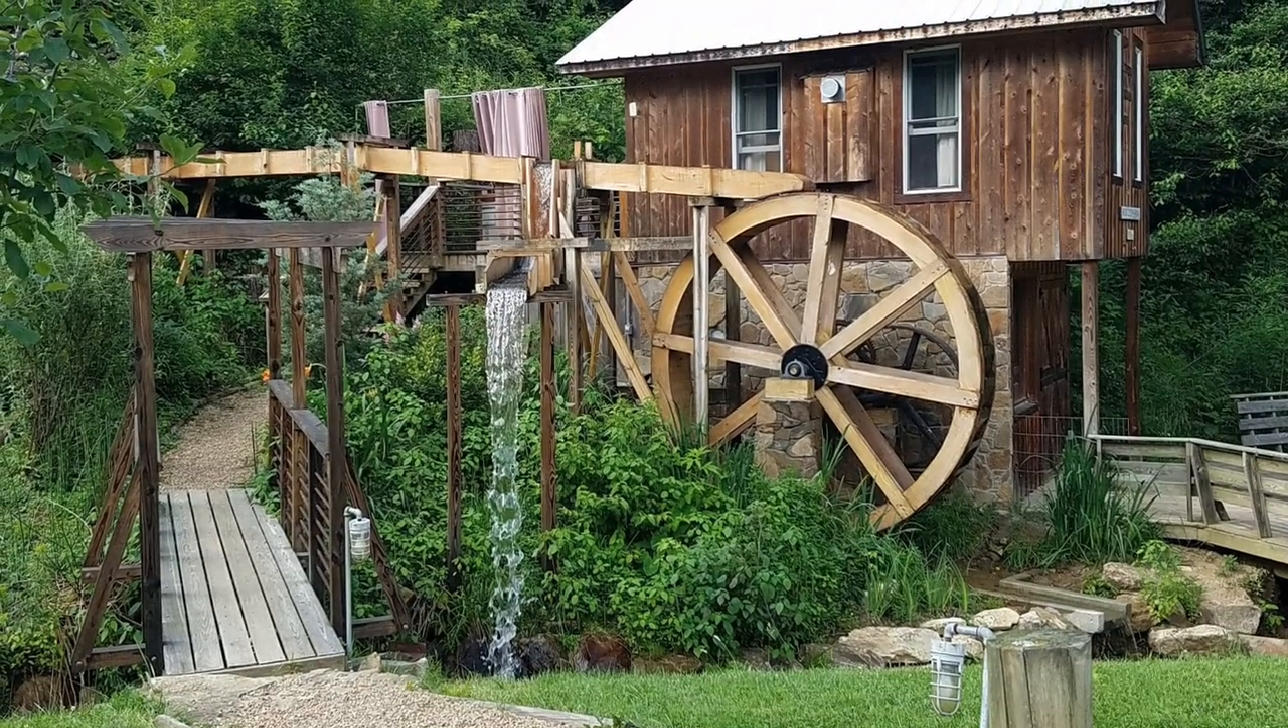Here the new white oak flume has been installed with an overflow flume that goes down to the creek.